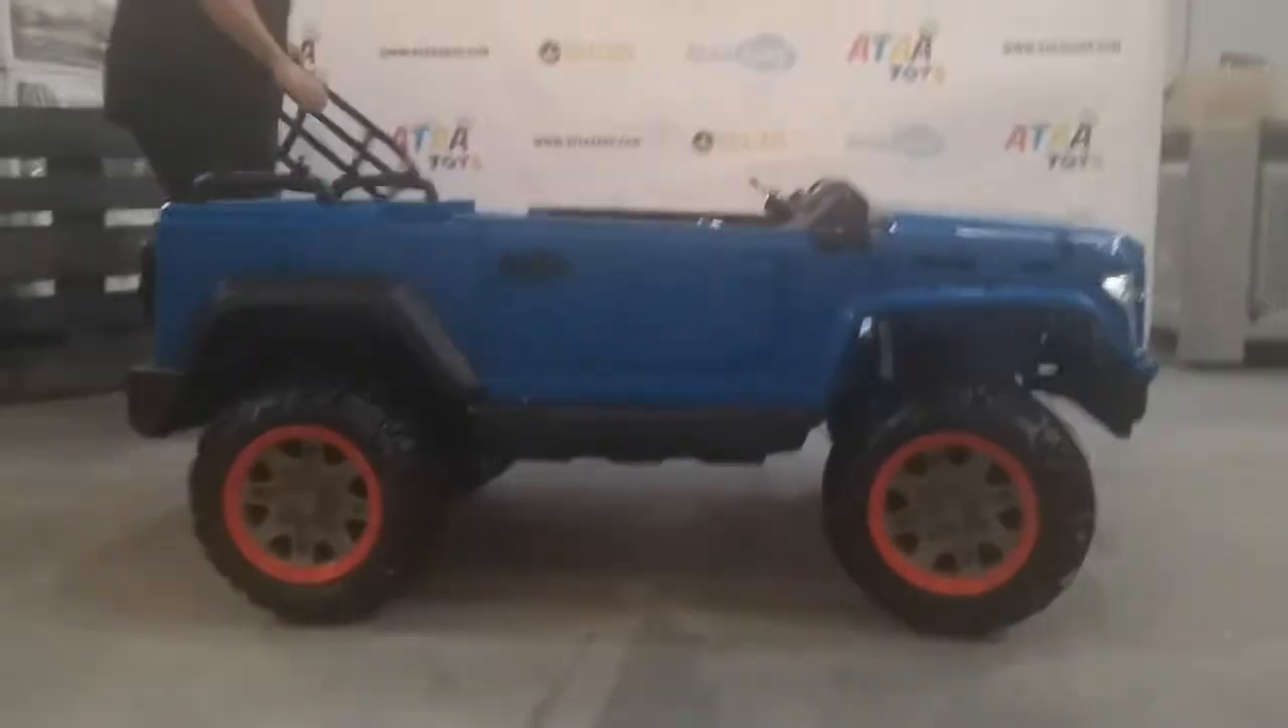Una vez puestas las llantas Fijaros que chulas se quedan.